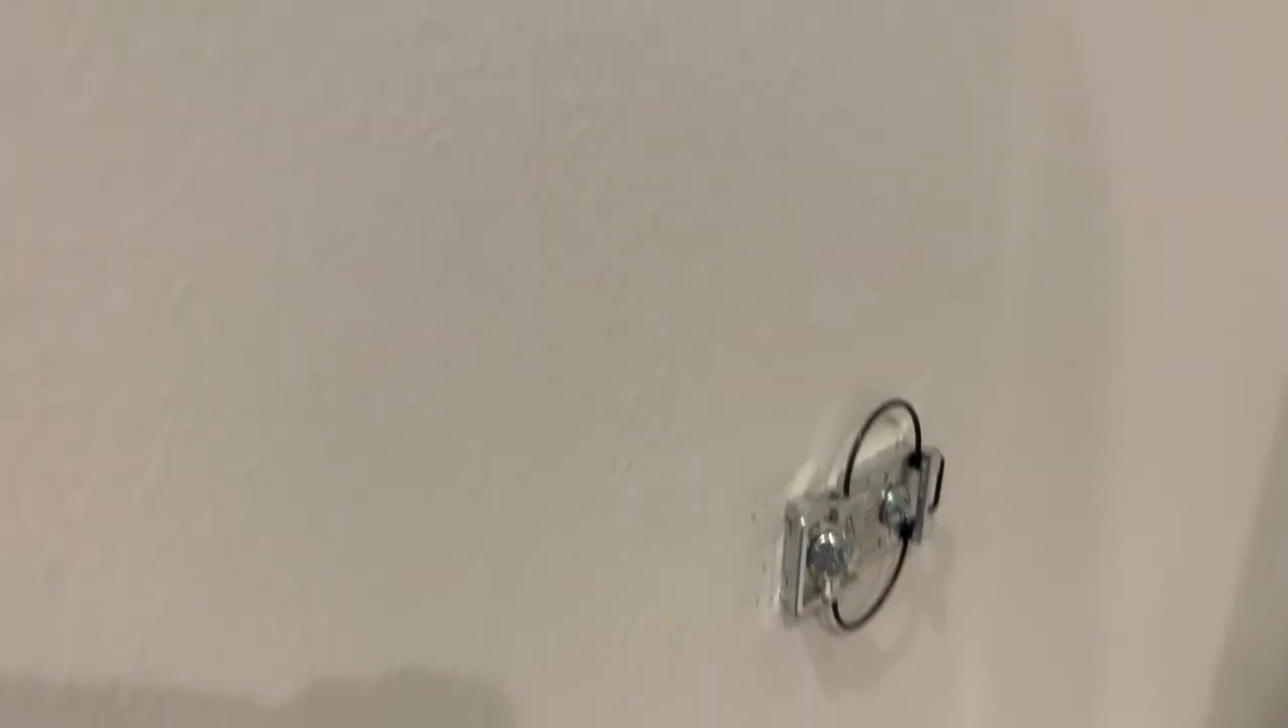All right, so I installed the stud. You can see I have the two screws in there.